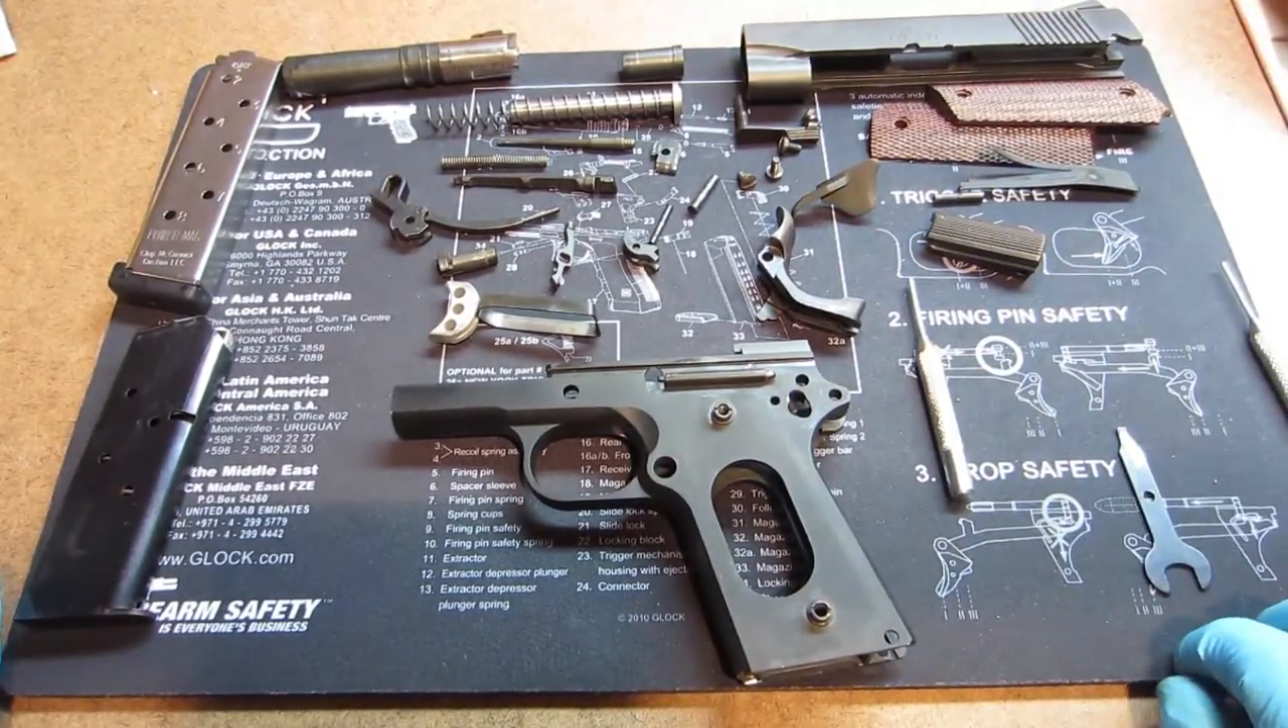And there you have the, the 1911, uh, Colt original Browning design, 1911, all disassembled.